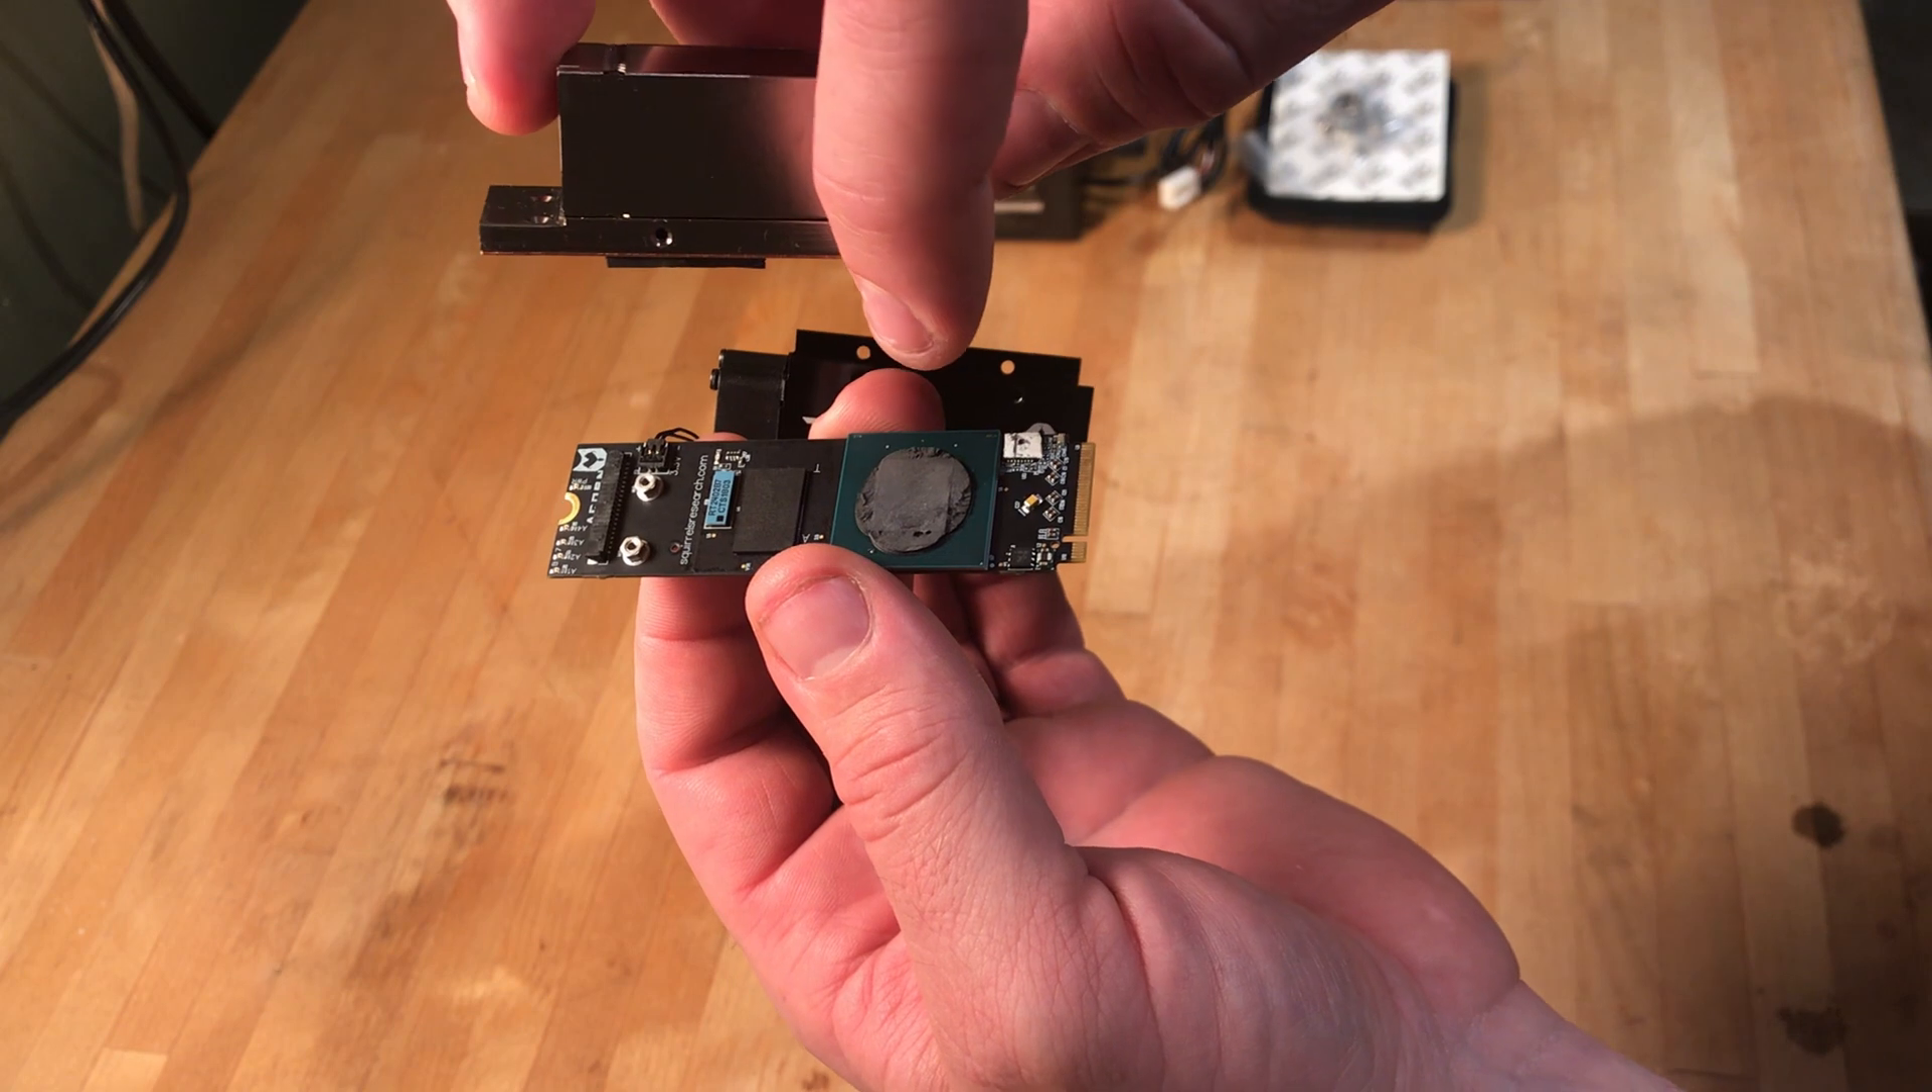So, as you can see, we have the copper heat sink and such off of the actual FPGA.